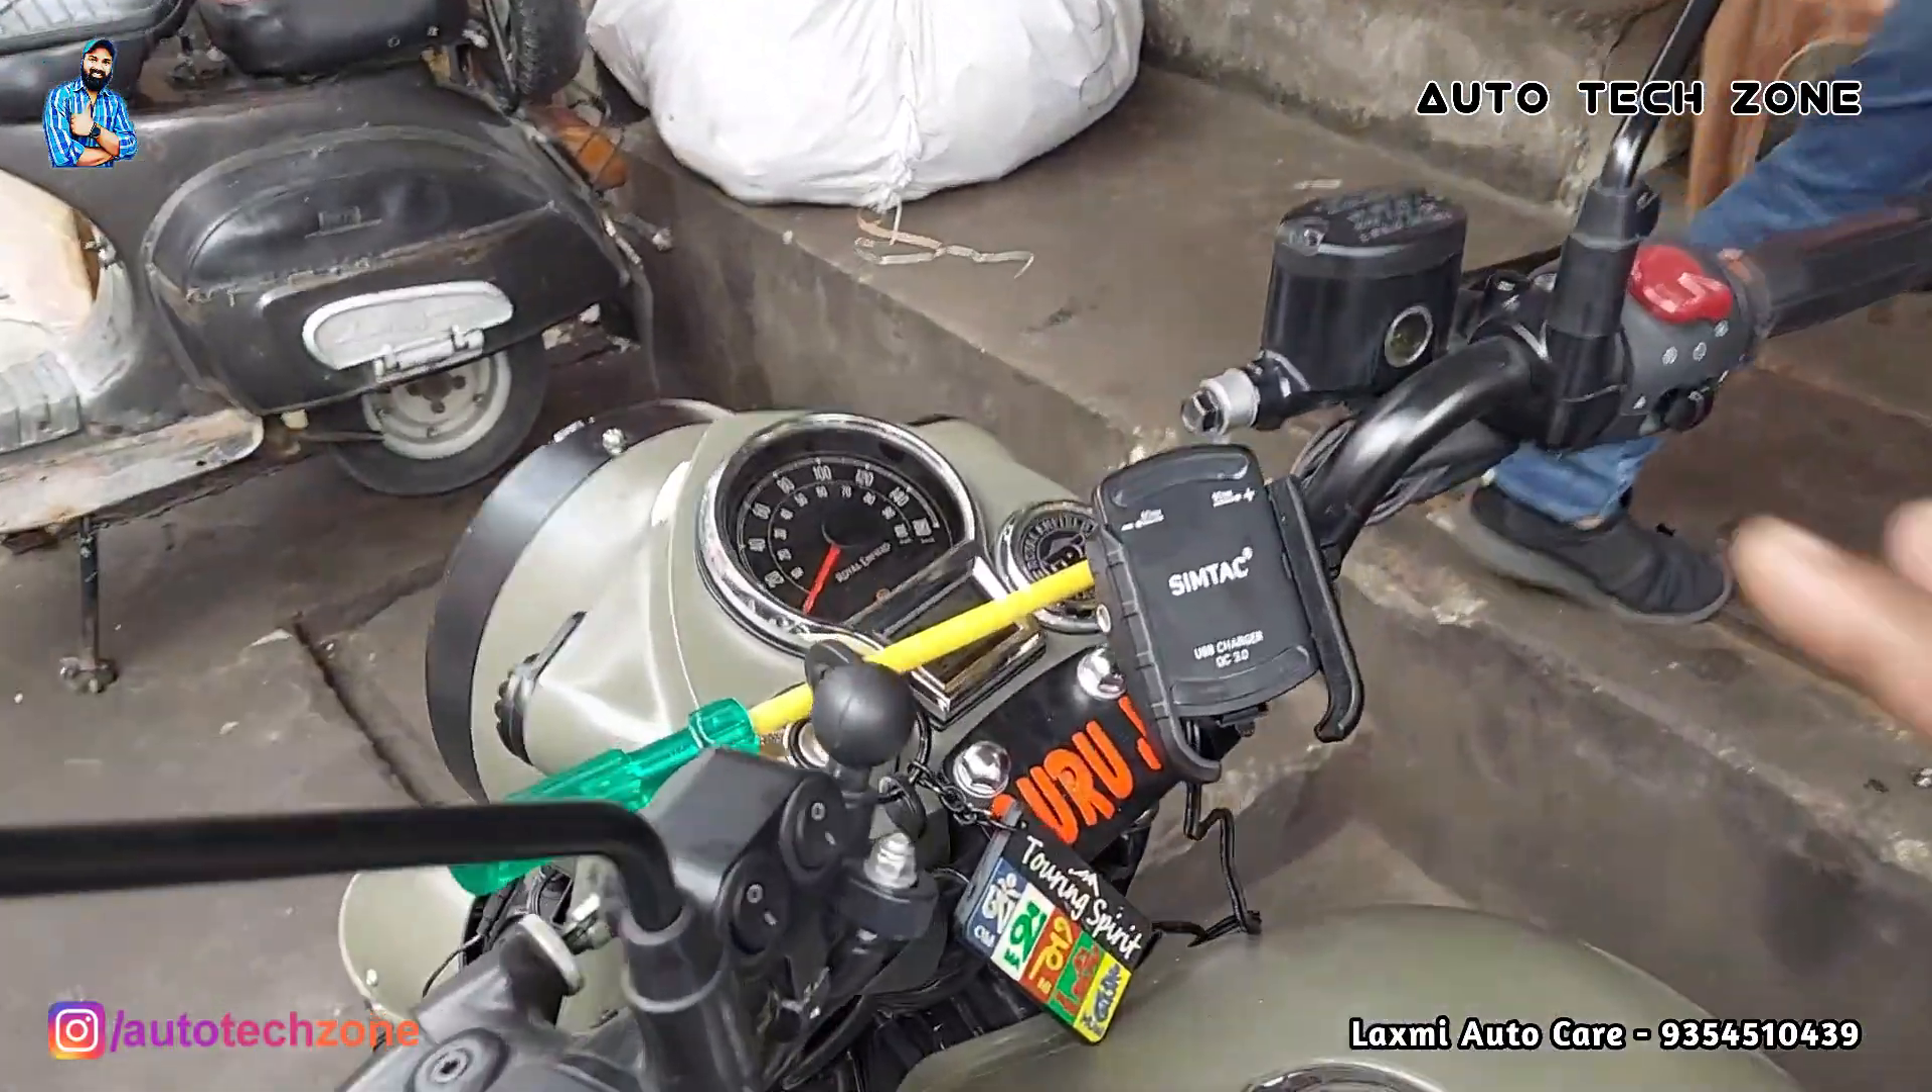तो गाइस मुबाइल होड़र यहां फिट हो चुका है जहाँ पहले लगा हुआ था मेरा मुबाइल चार्जर।